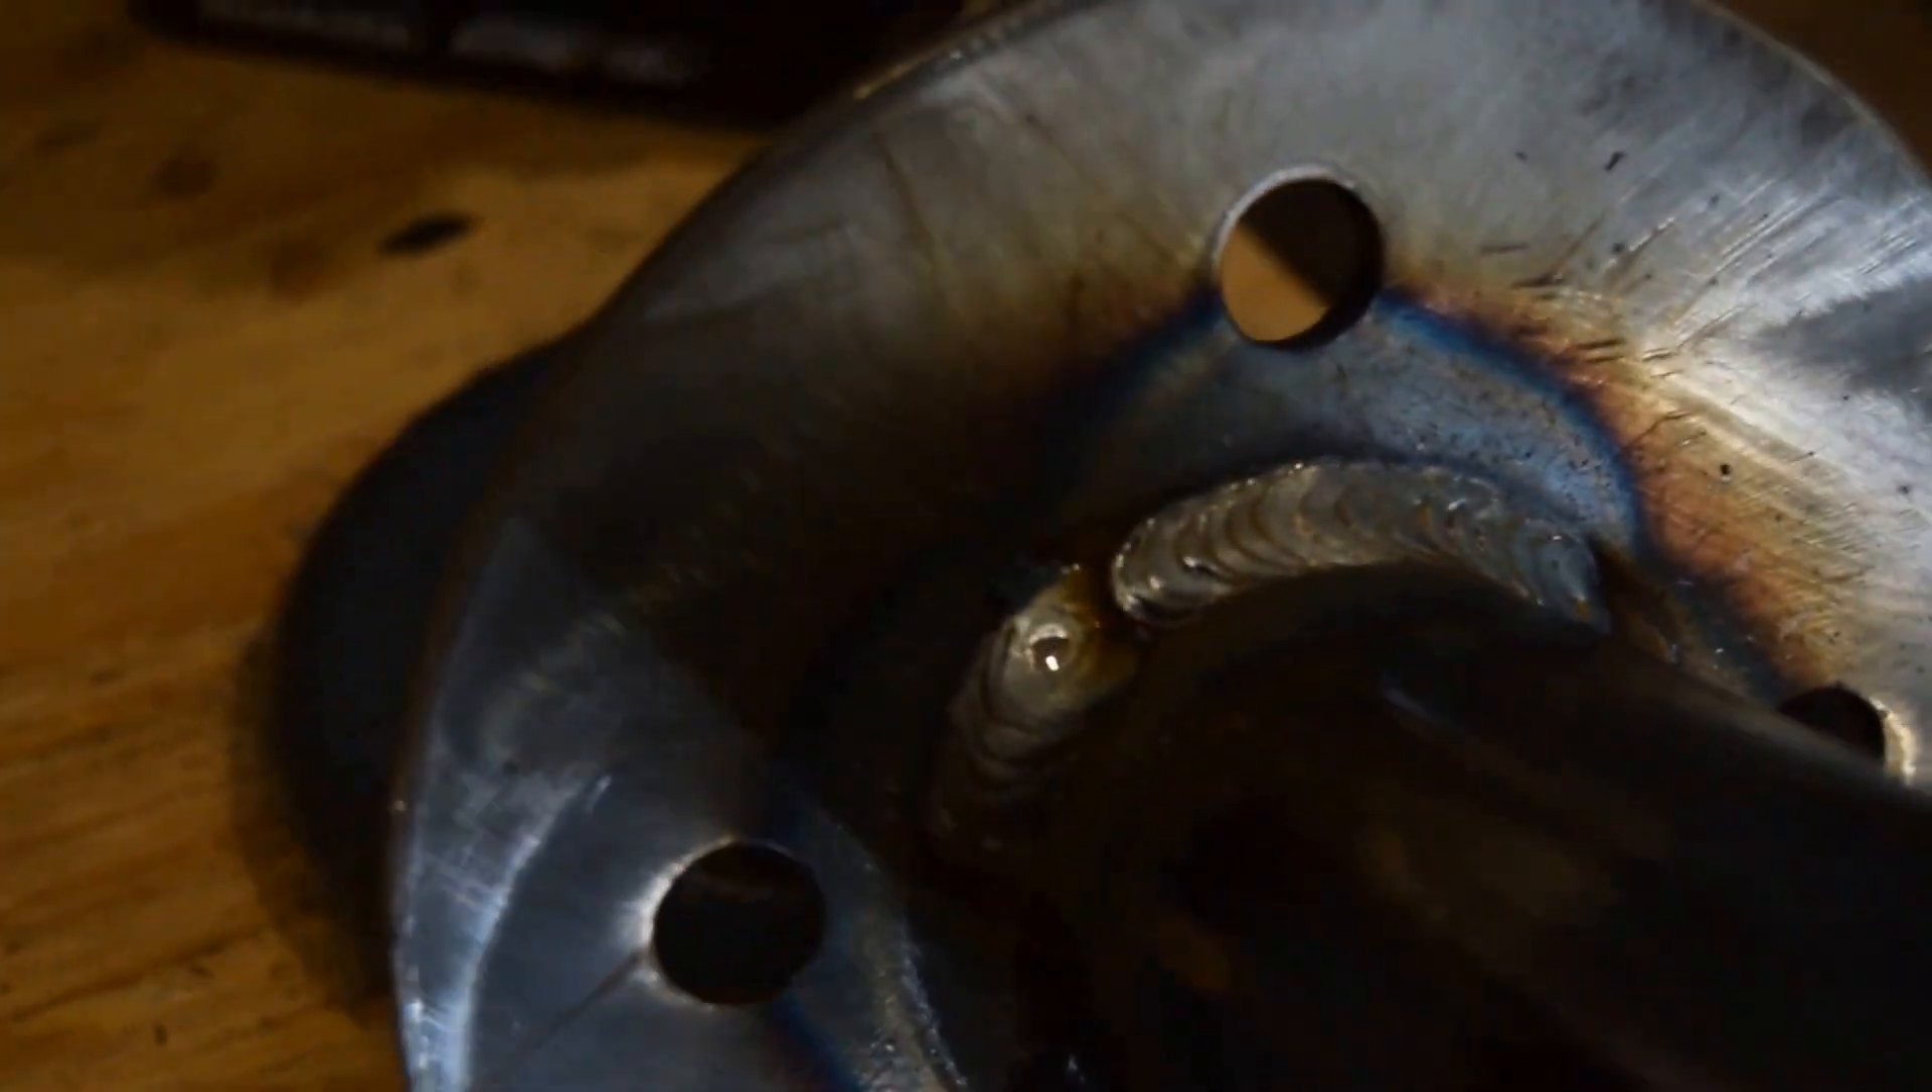Cranked up my wire feed and my heat and I got these awesome welds here.